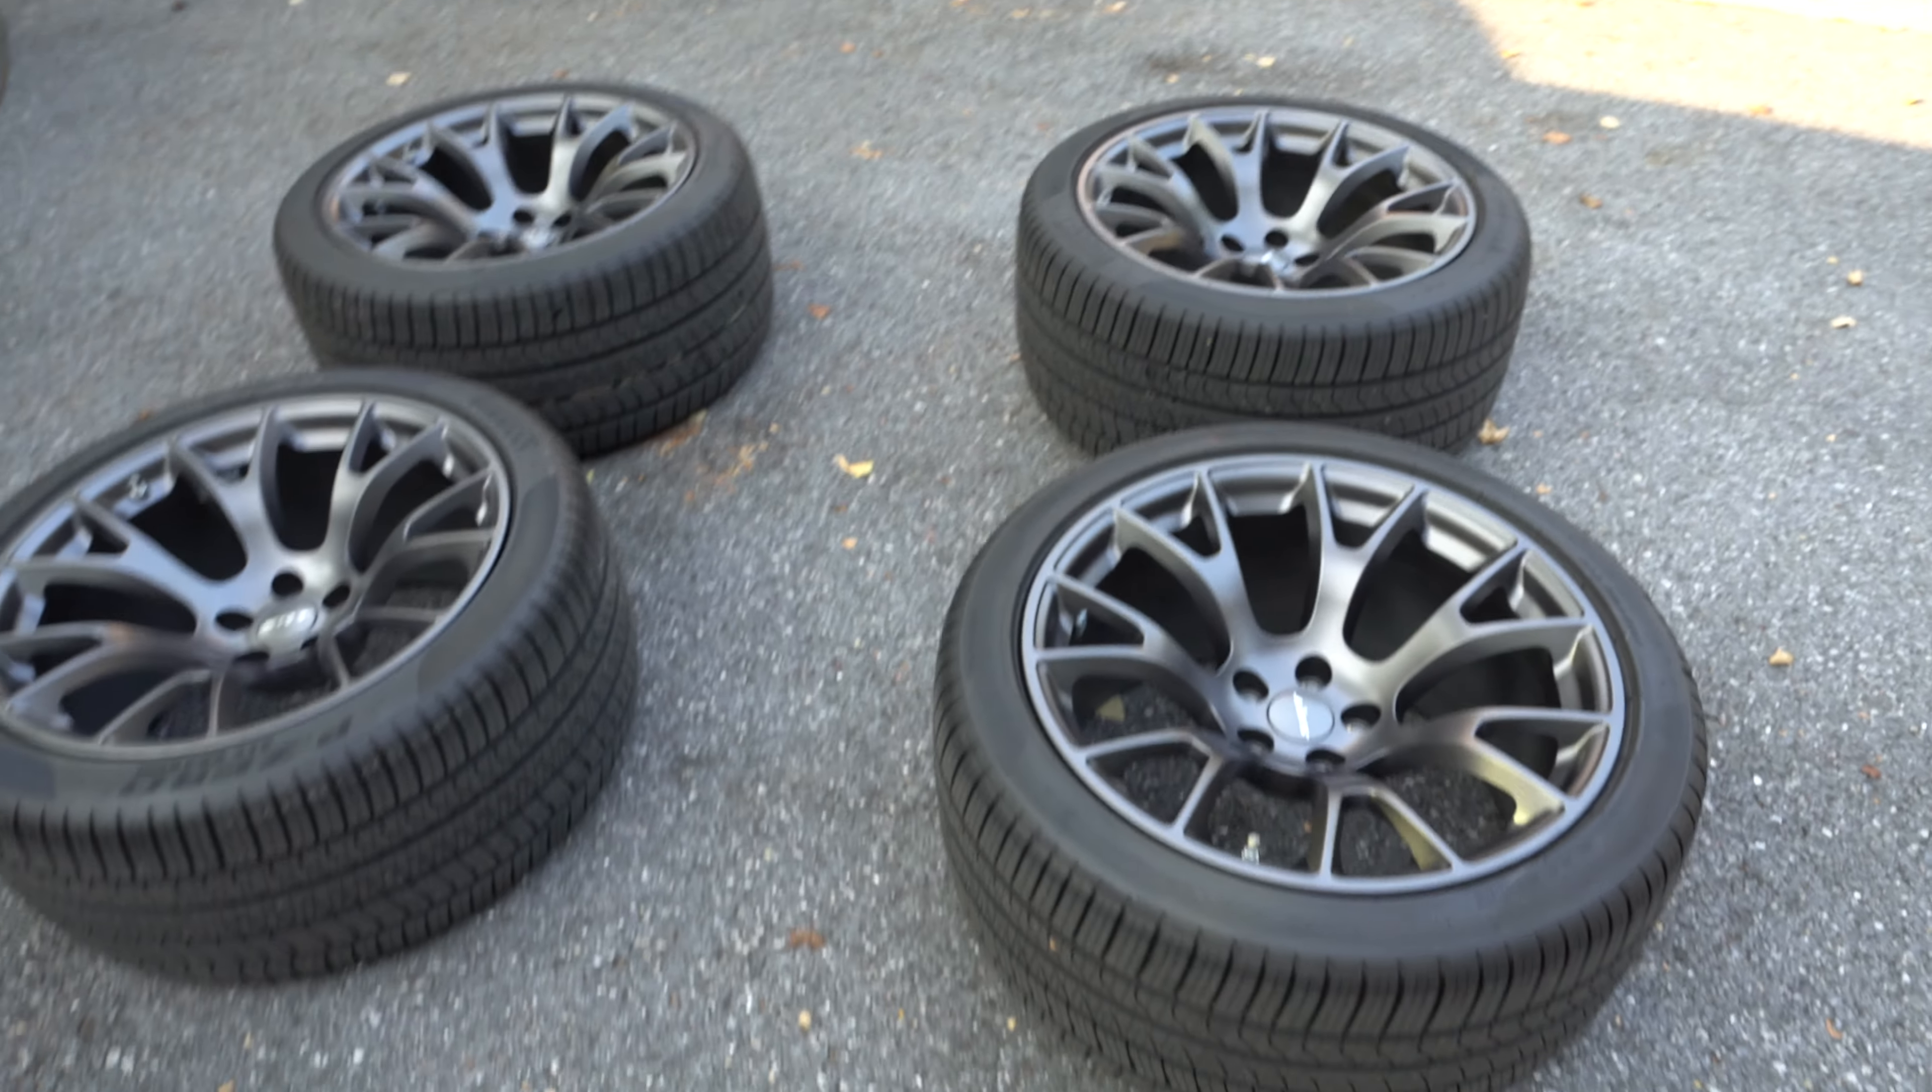We got all four wheels off.